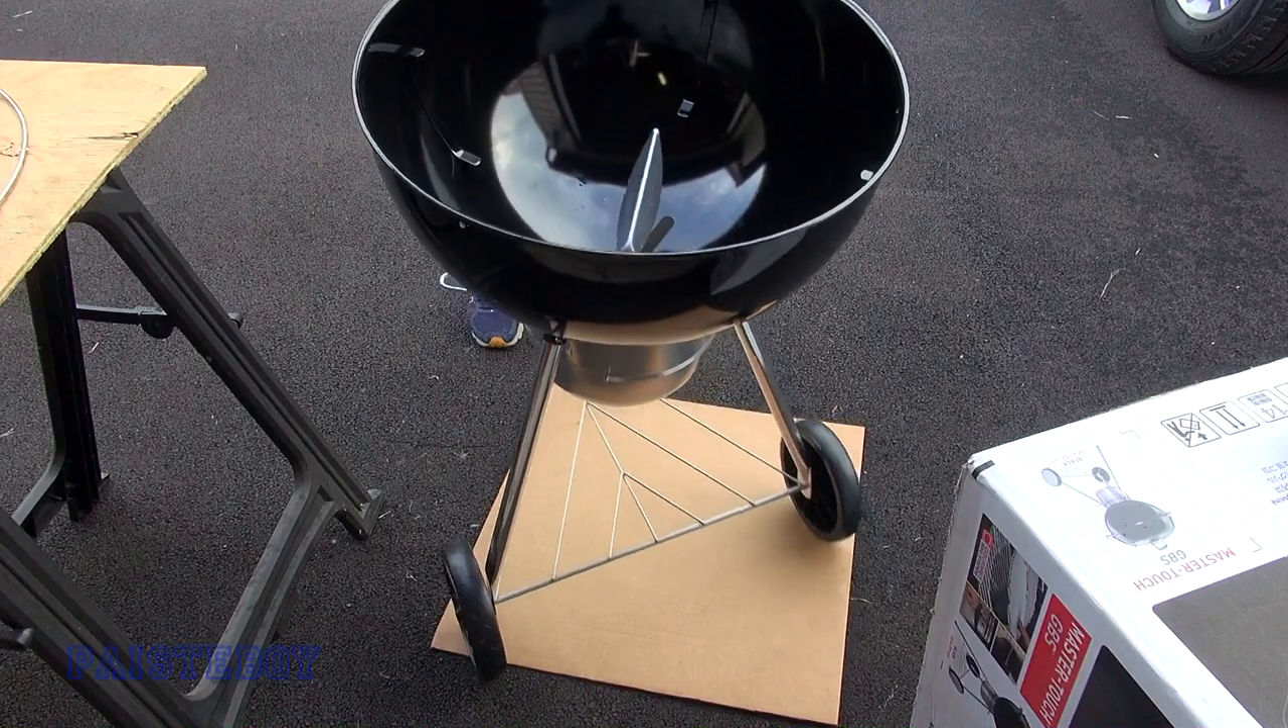Base is fully assembled.